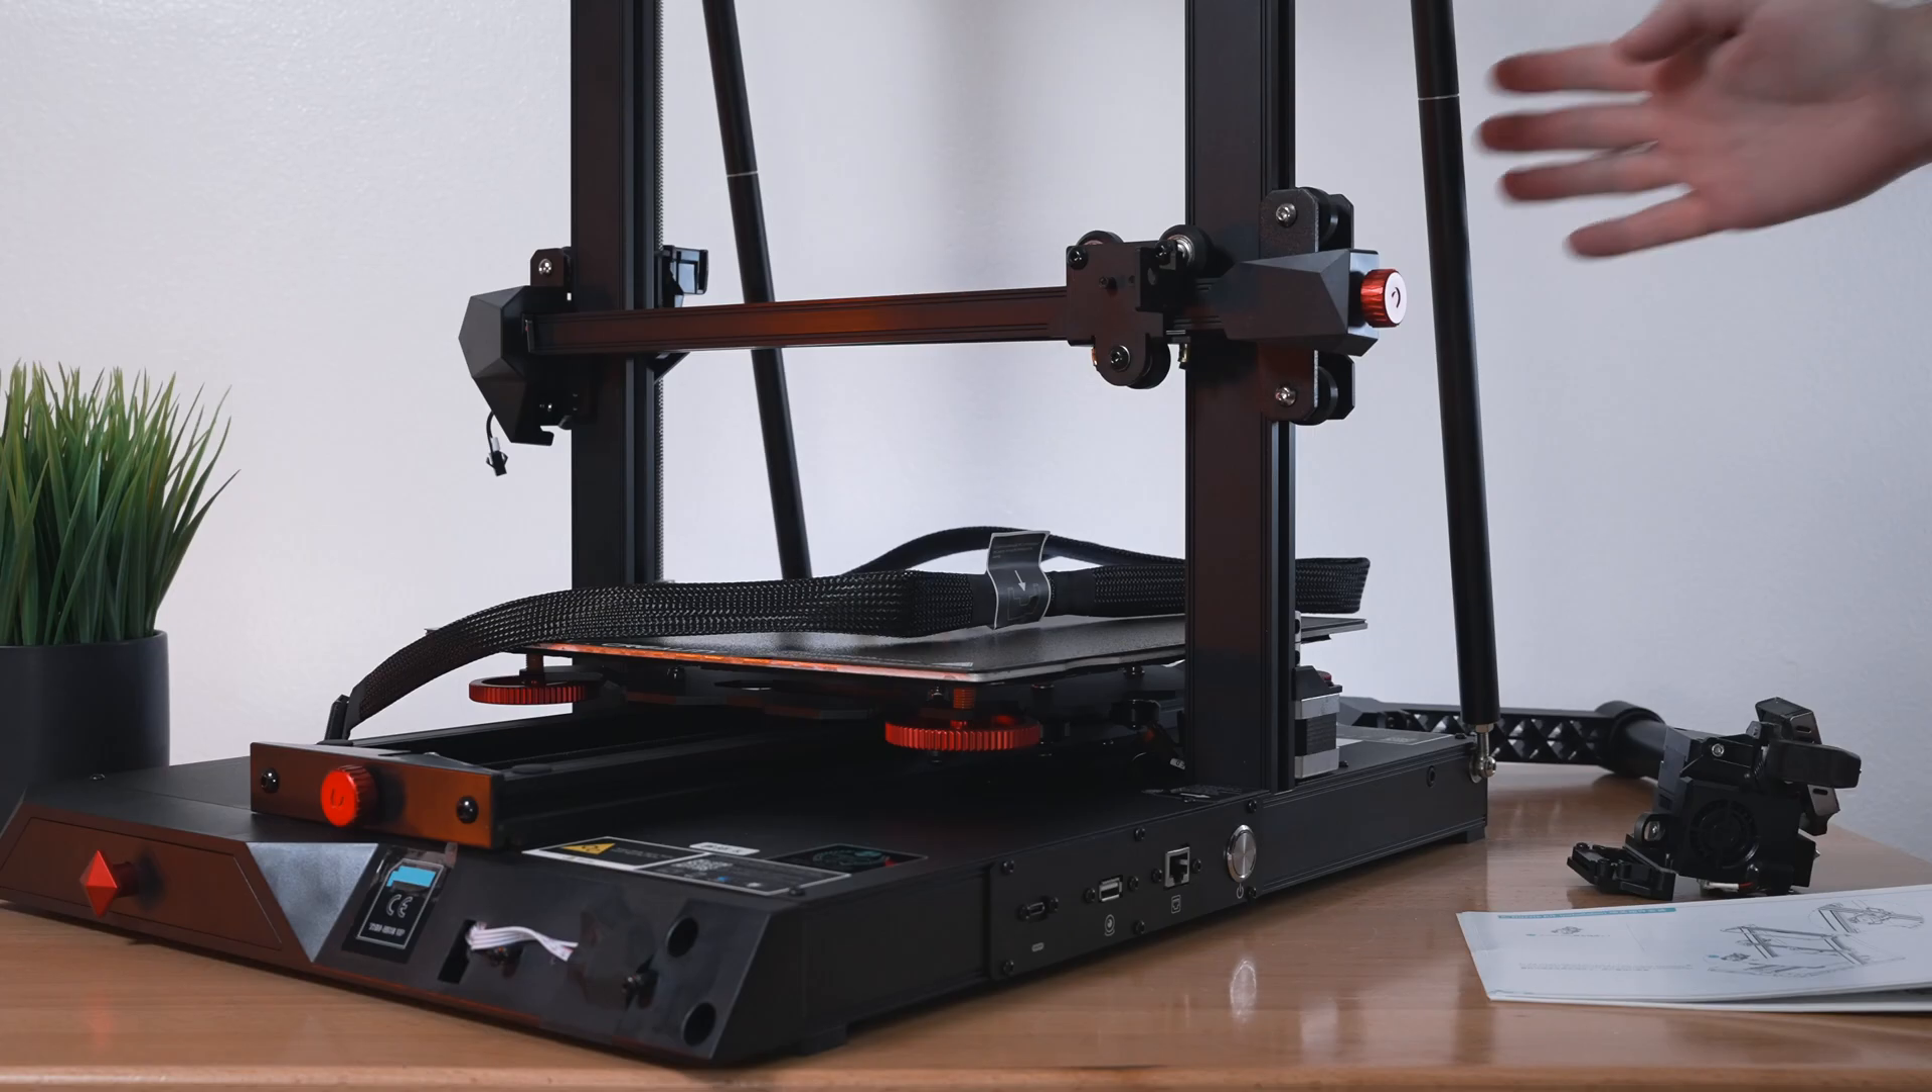So our supporting rods are on.